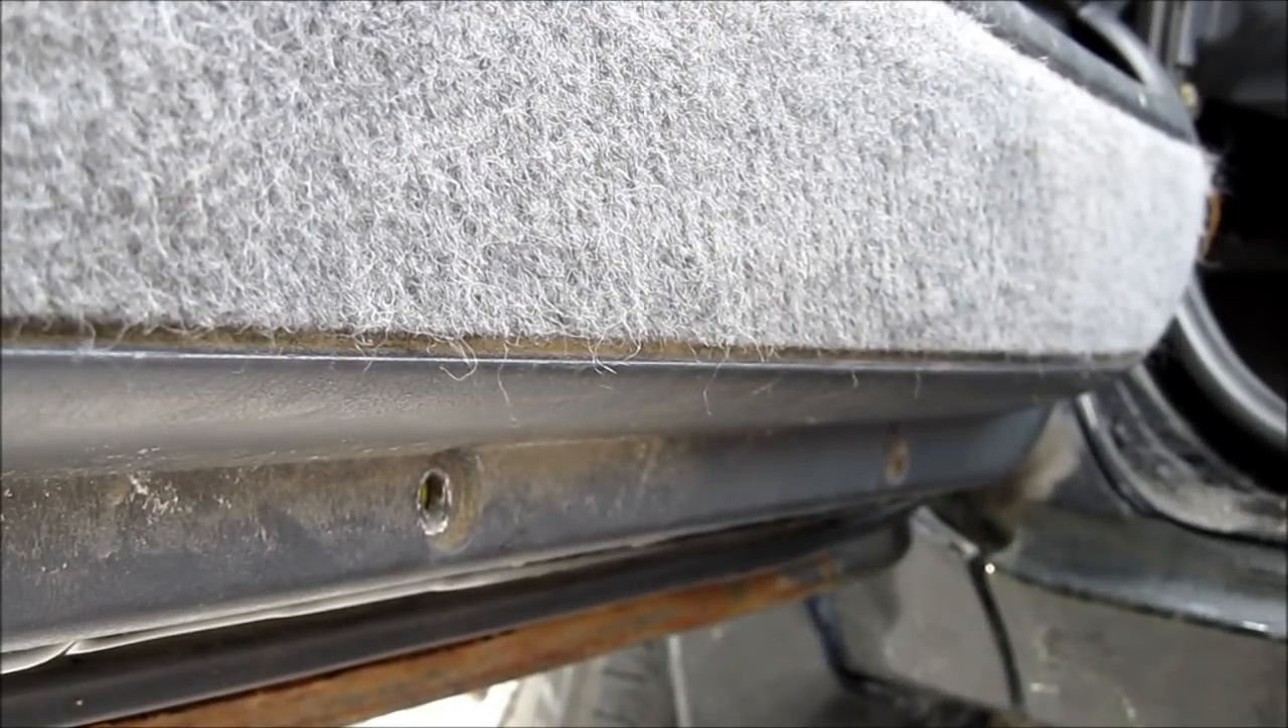Two more screws to replace at the bottom.